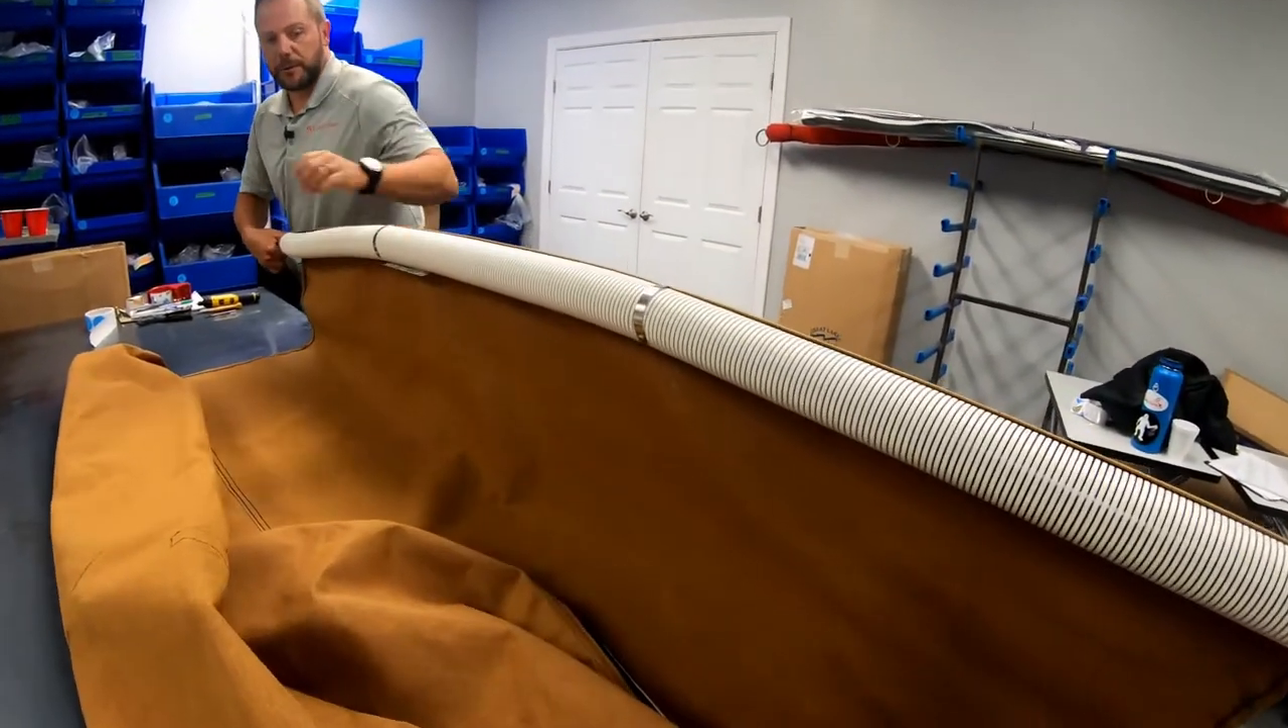Okay, so now you have the roller tube exposed.